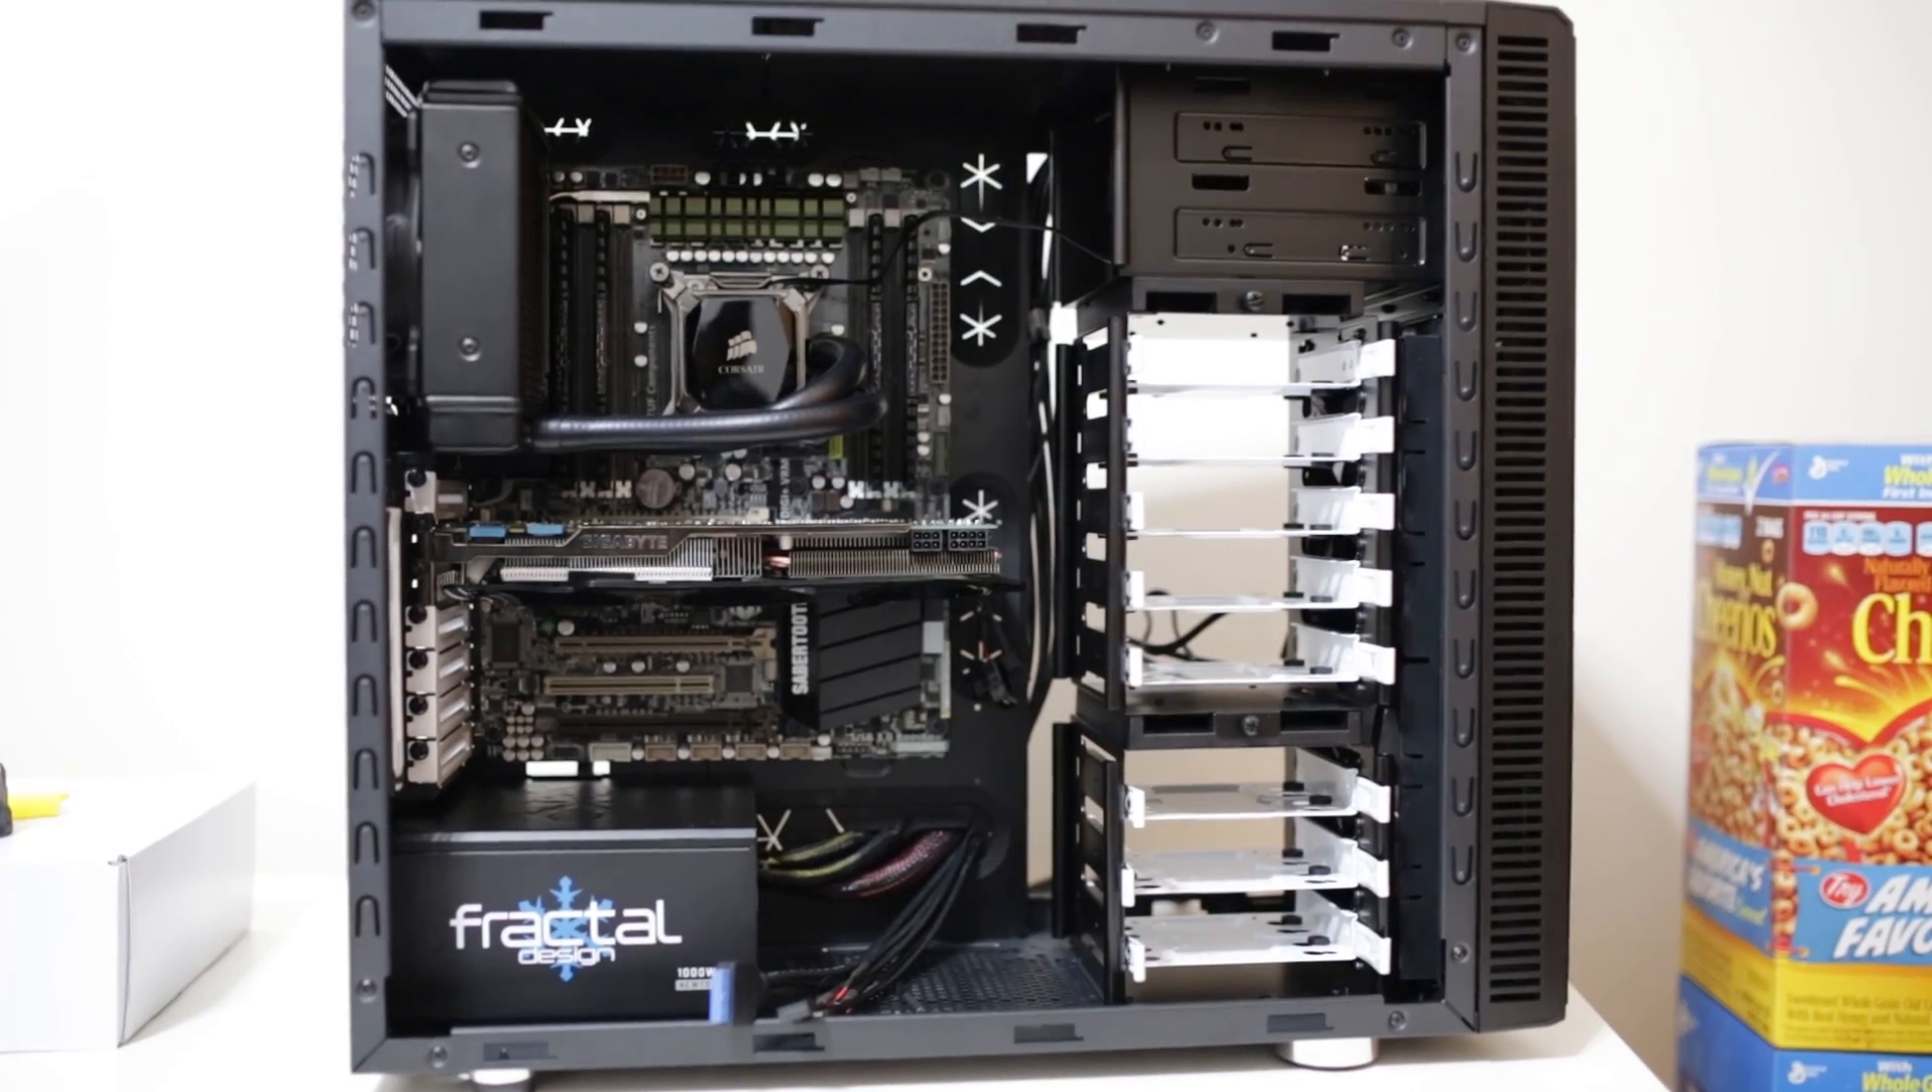All the biggest parts are now in the case.